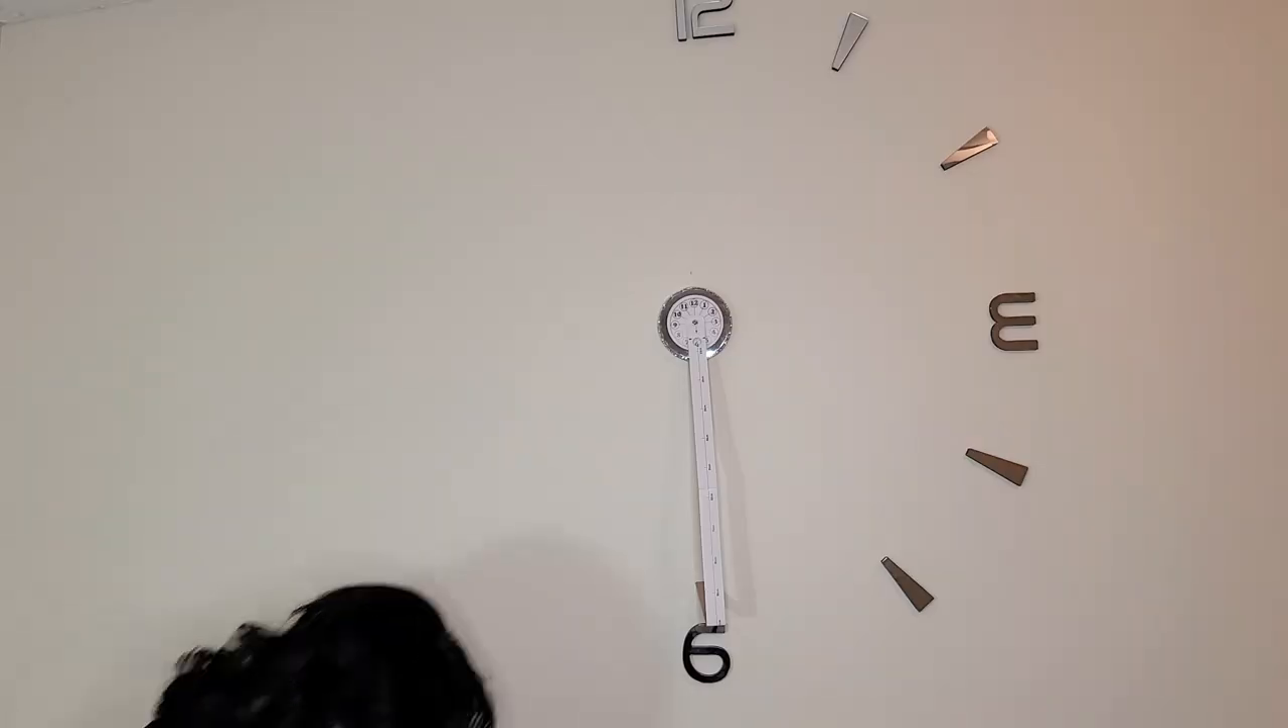Yes guys, I realized I placed the three in the wrong direction.